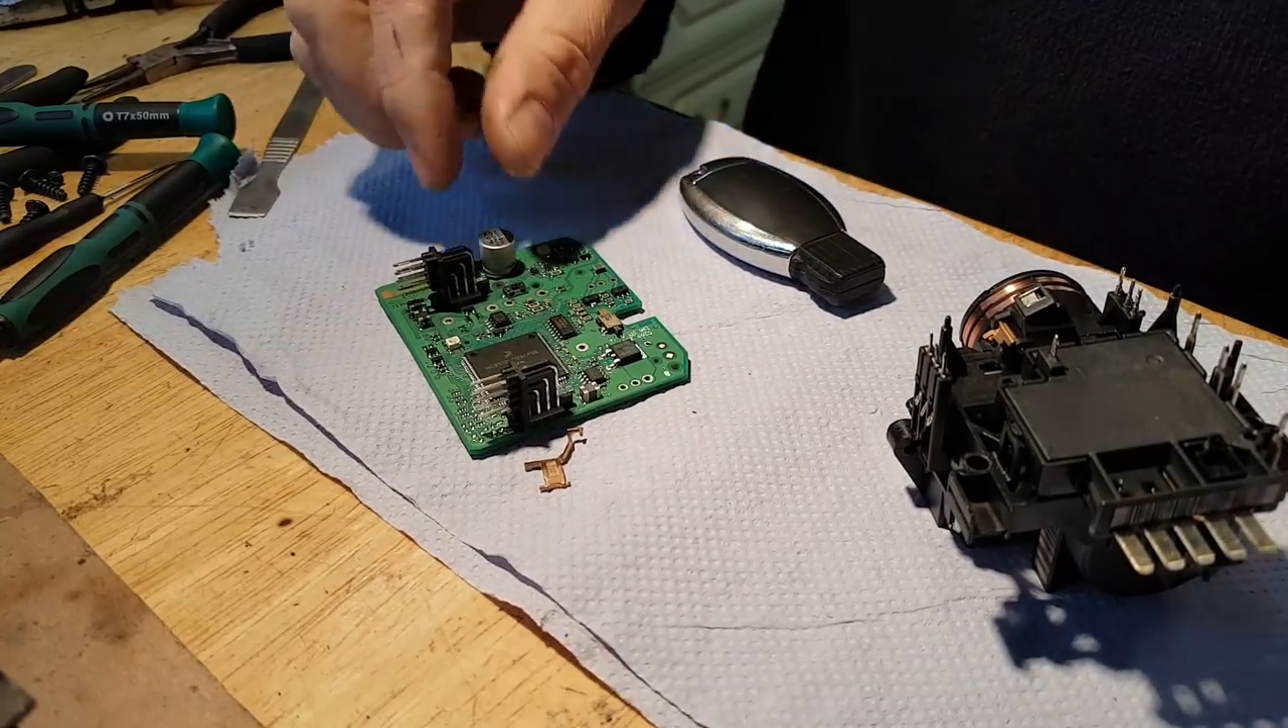So i have removed the electronic side from the mechanical side.